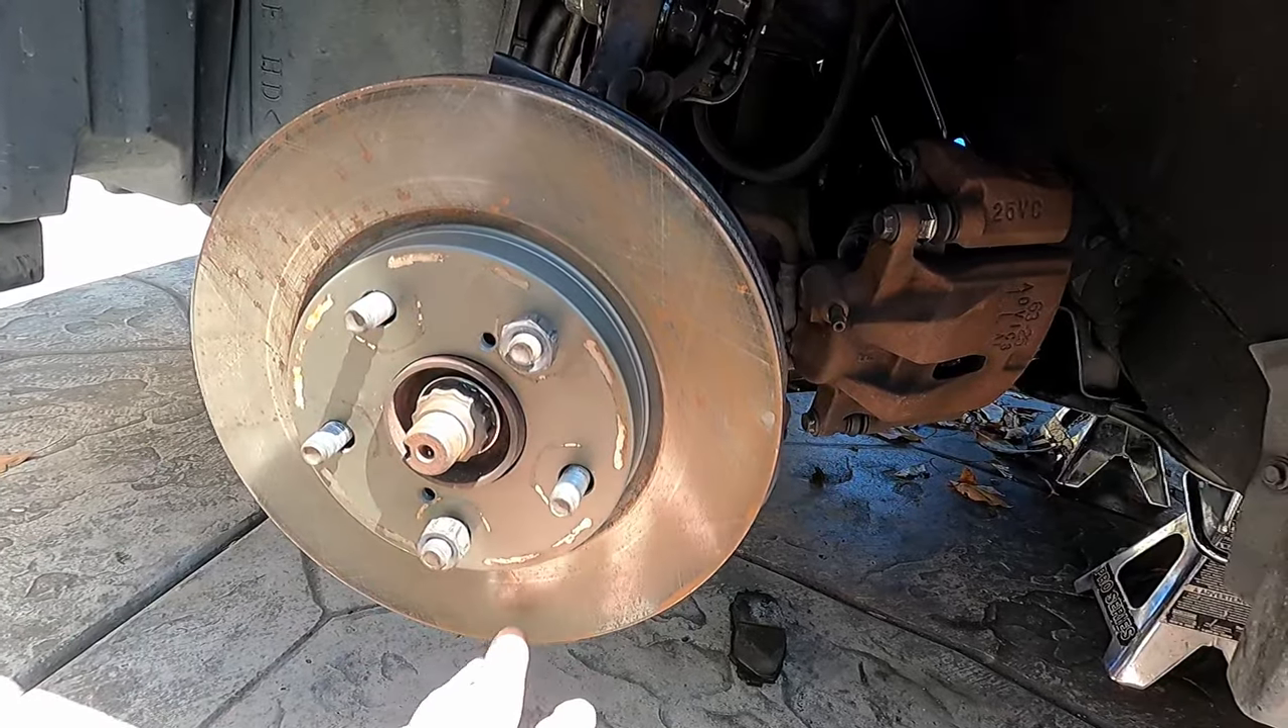I do have the rotor back on.